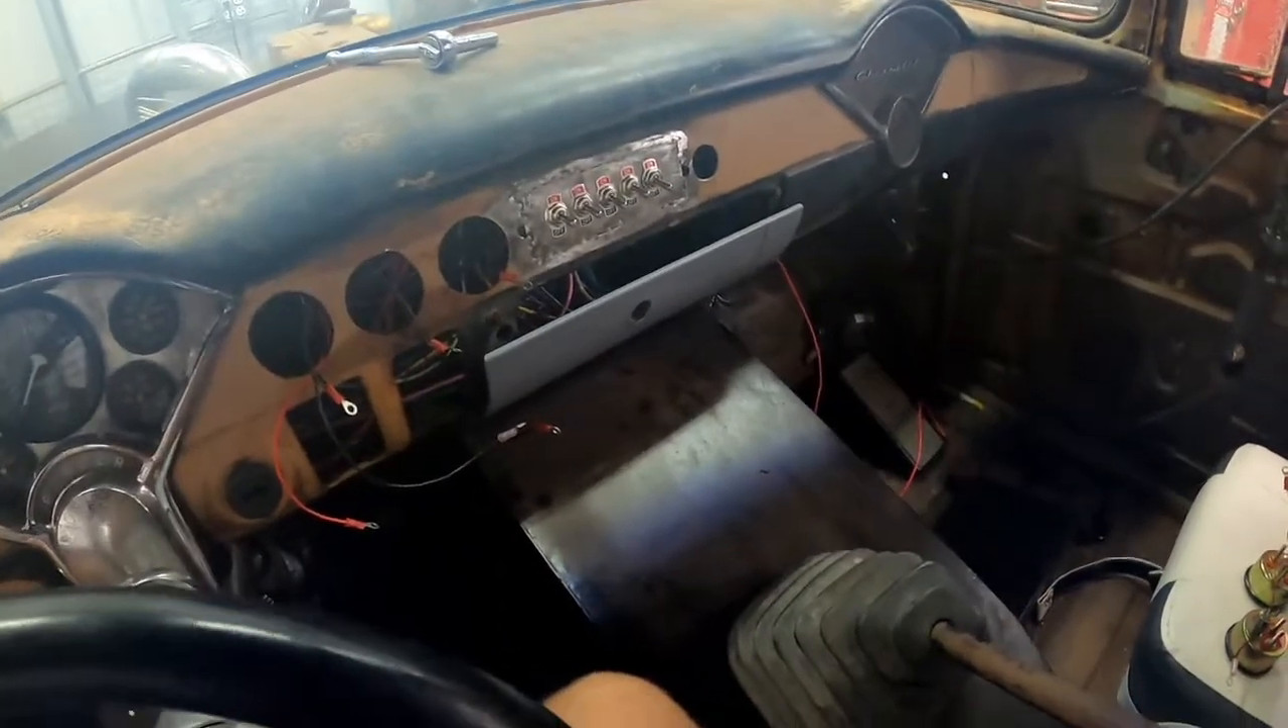I haven't installed these gauges yet.